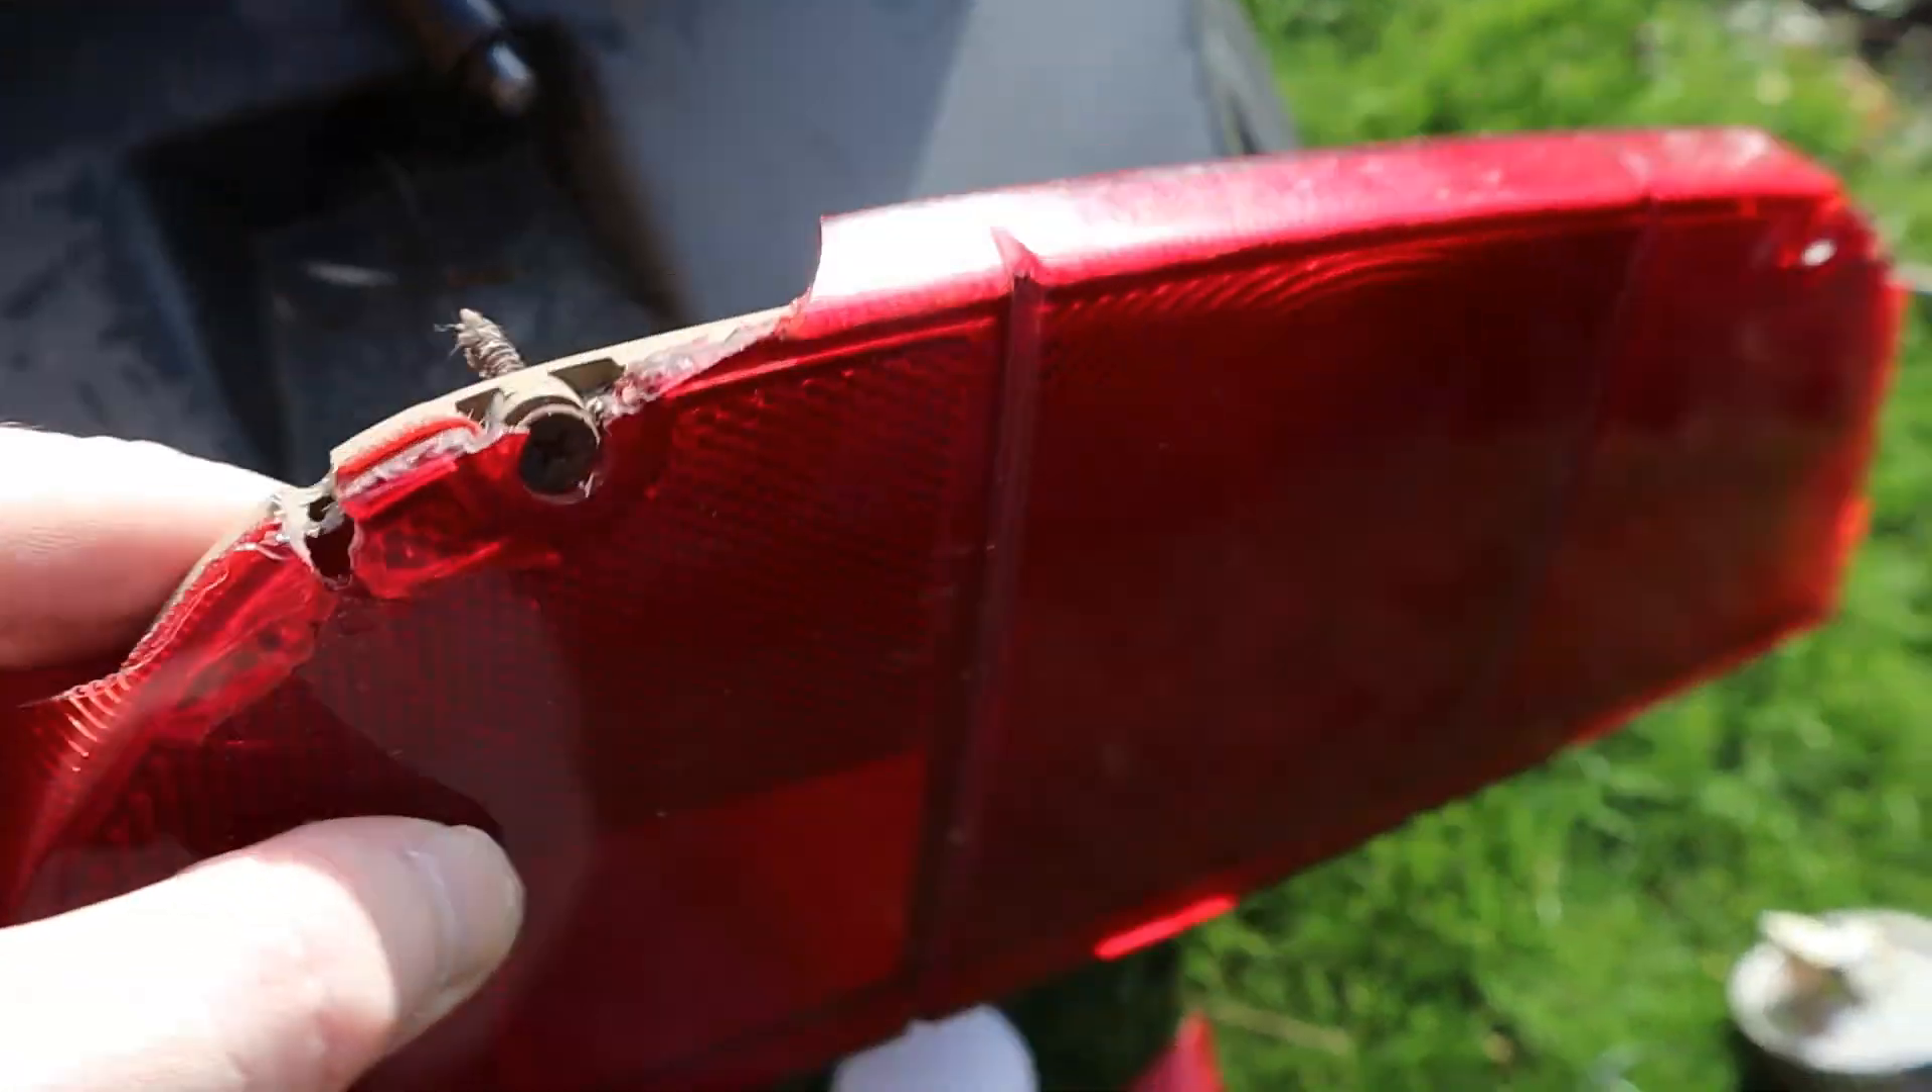That is one rear knackered light off.